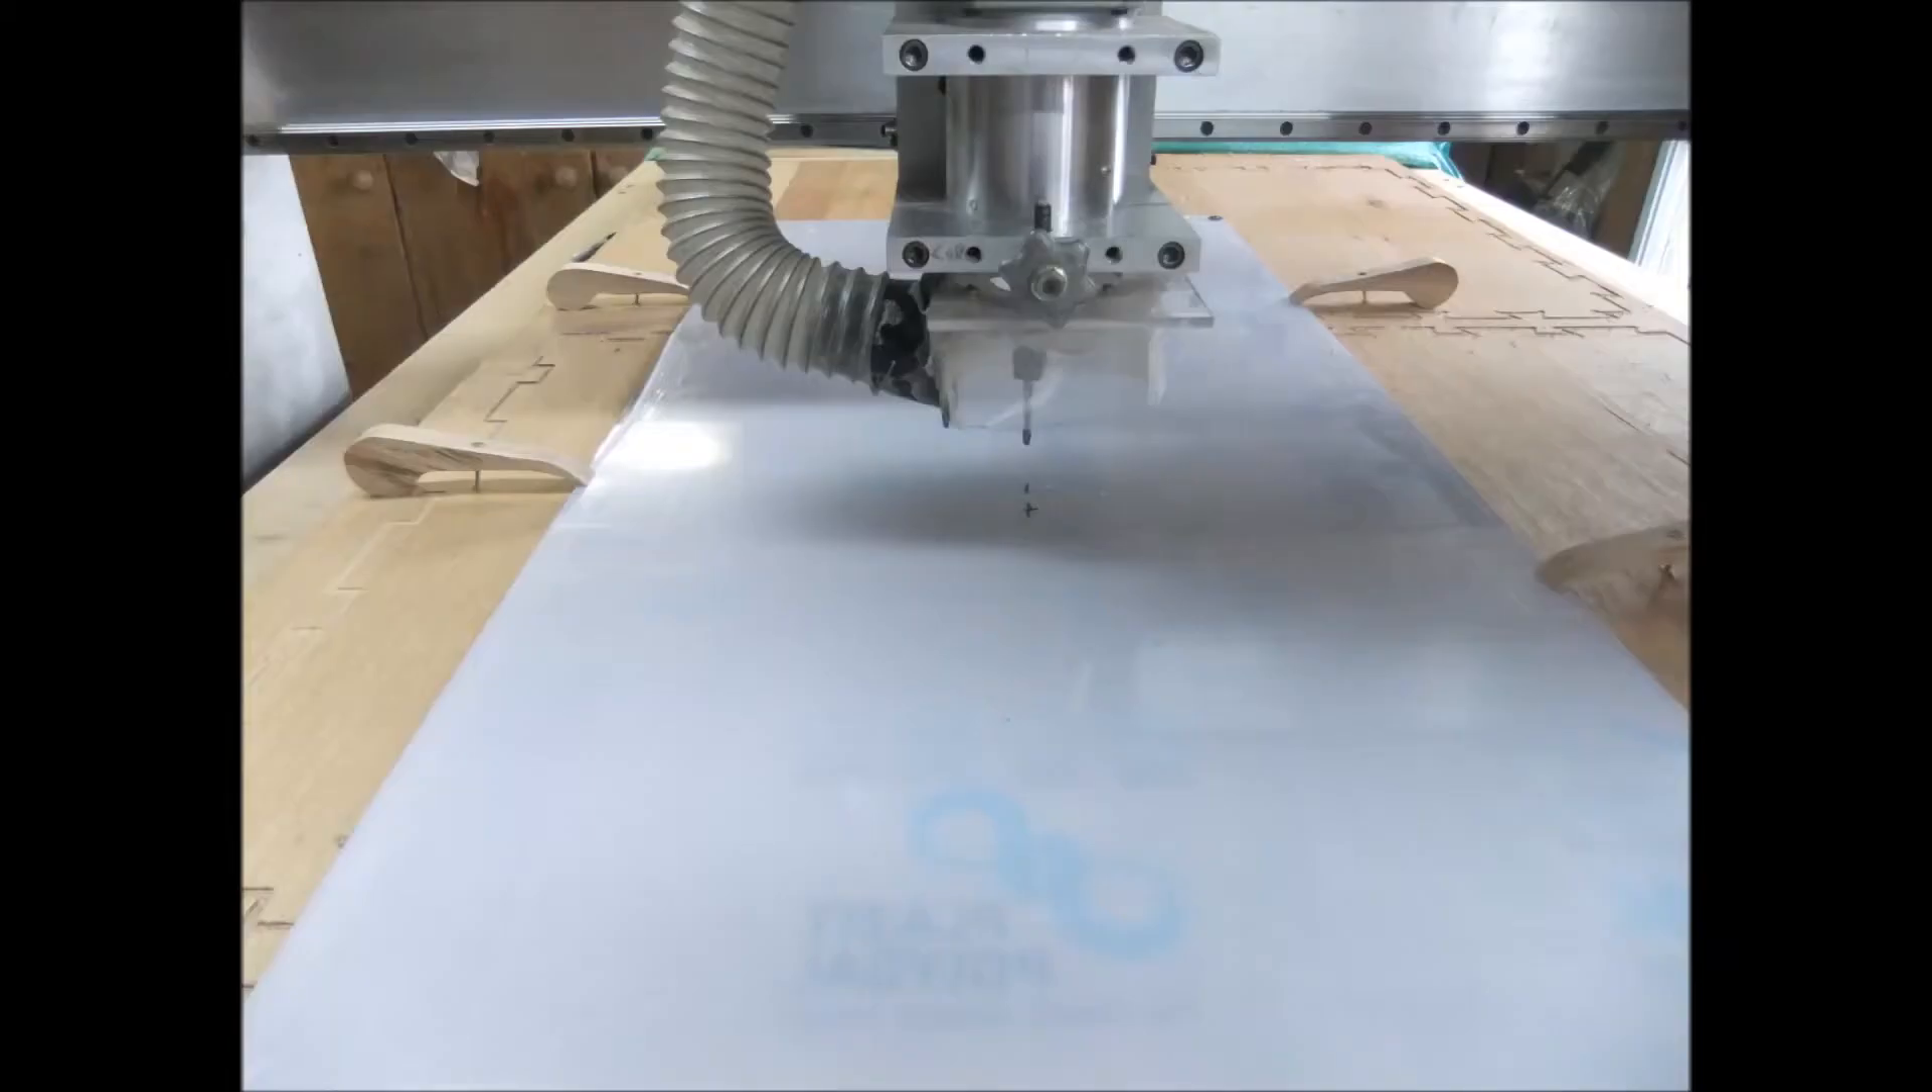I am showing here that I have mounted the Lexan on my CNC tabletop. I screwed some of it down and I also used wood clamps.